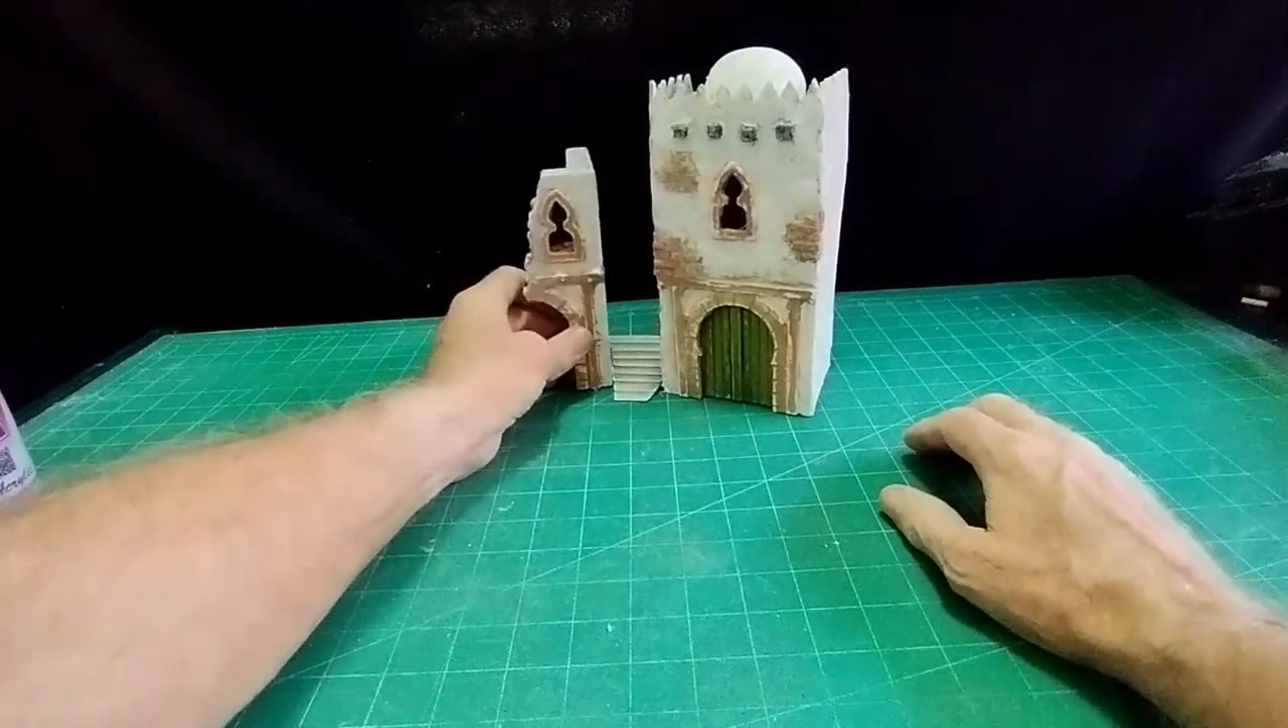I finished my two buildings off. A little stairway in between there.